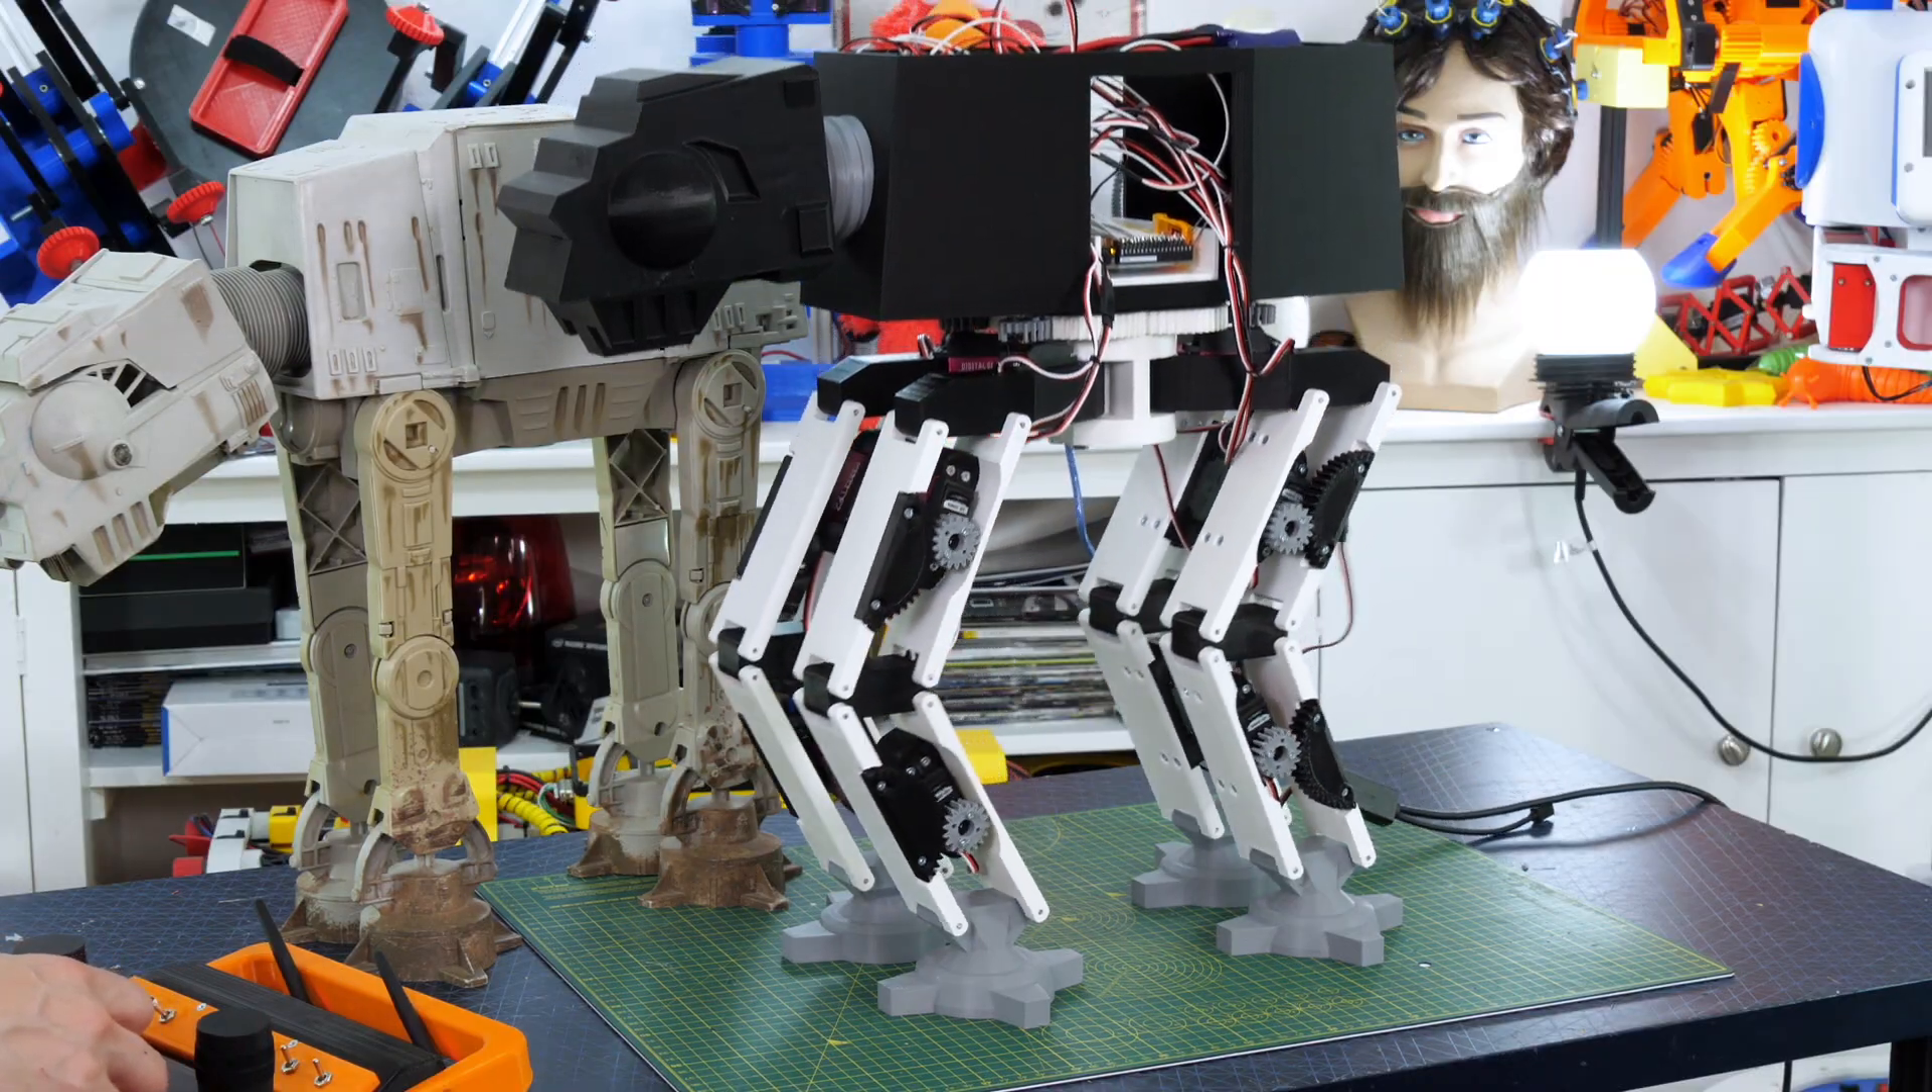So we've got all those electronics installed and the cables routed as best possible and zip tied on and we've also got the head installed.